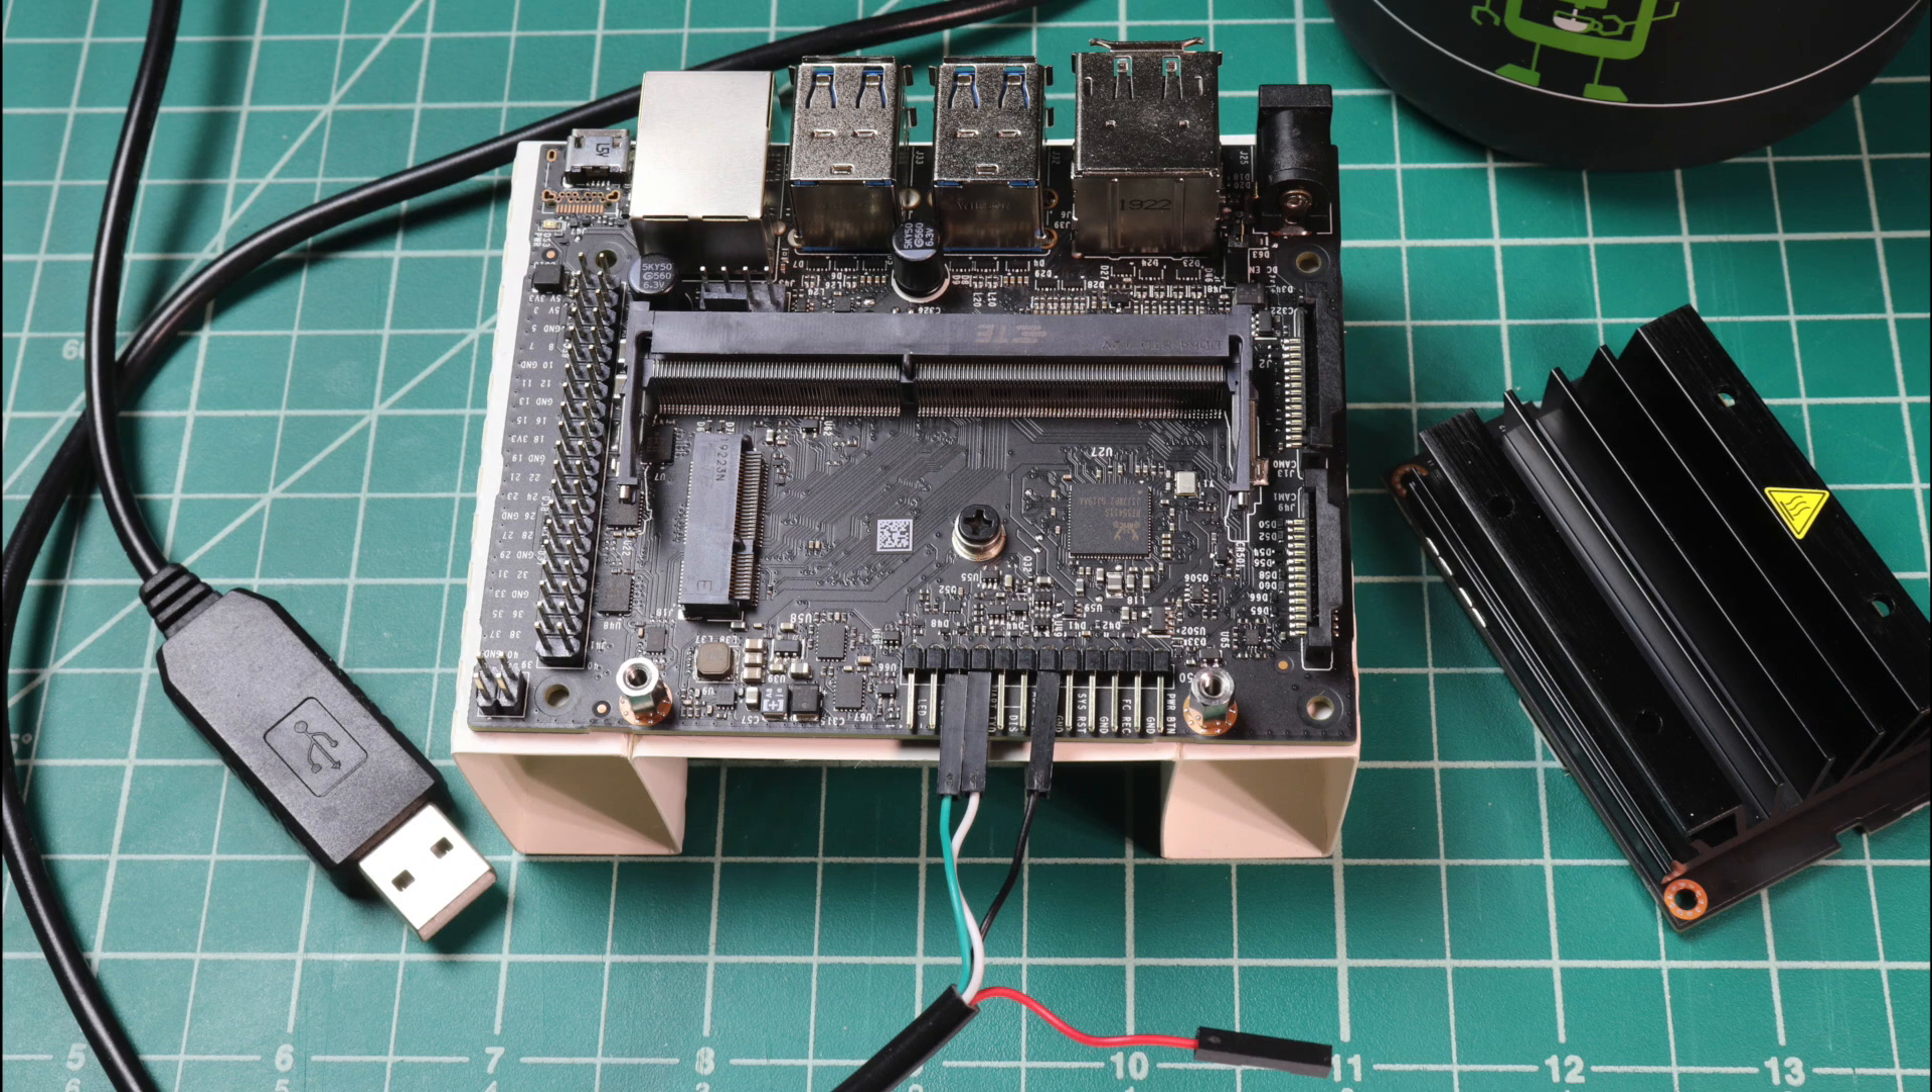Just for reference, here's what it looks like with the Jetson module removed.